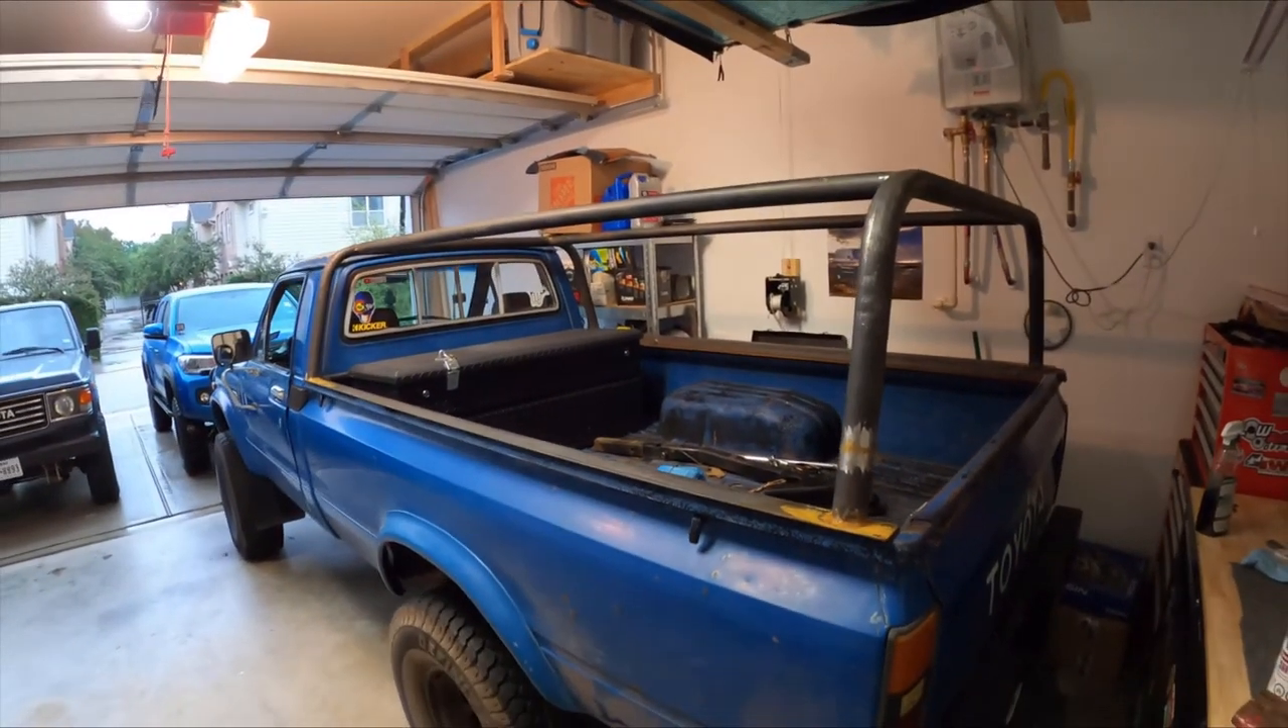I have the bed rack kind of mocked up already.